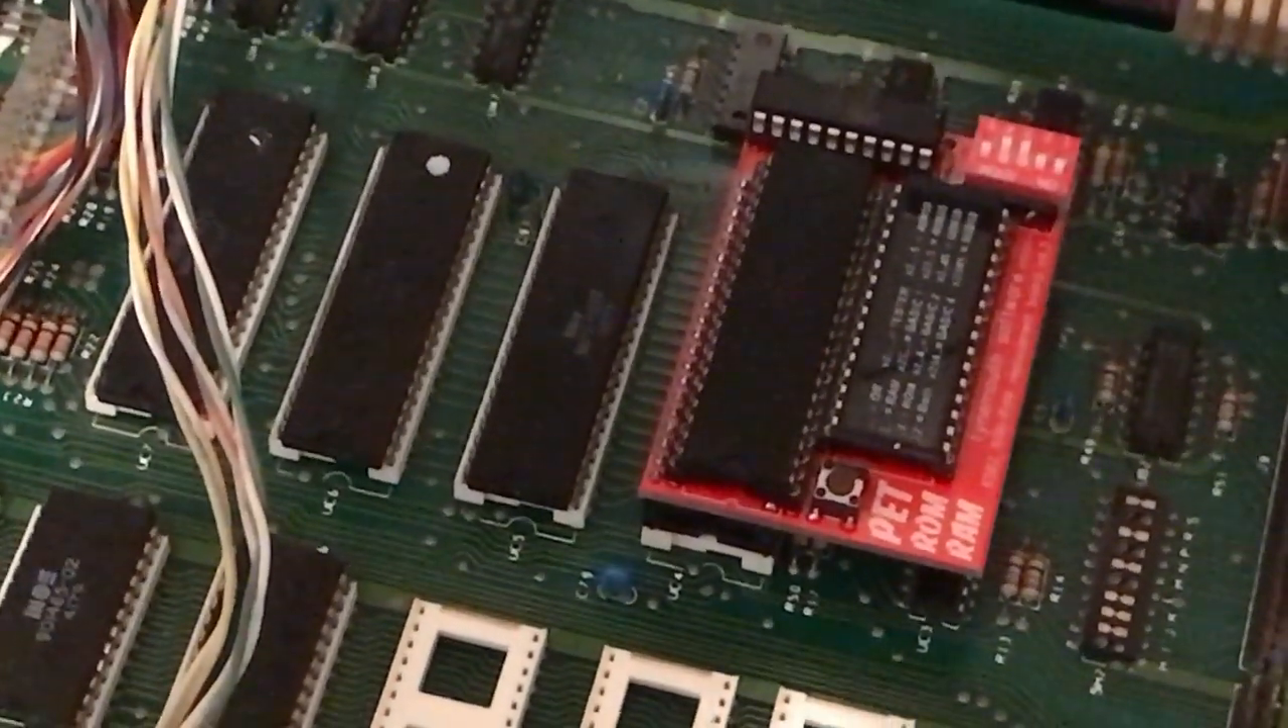The board from The Future Was 8-Bit is now installed in my machine. You can see it installed right there.